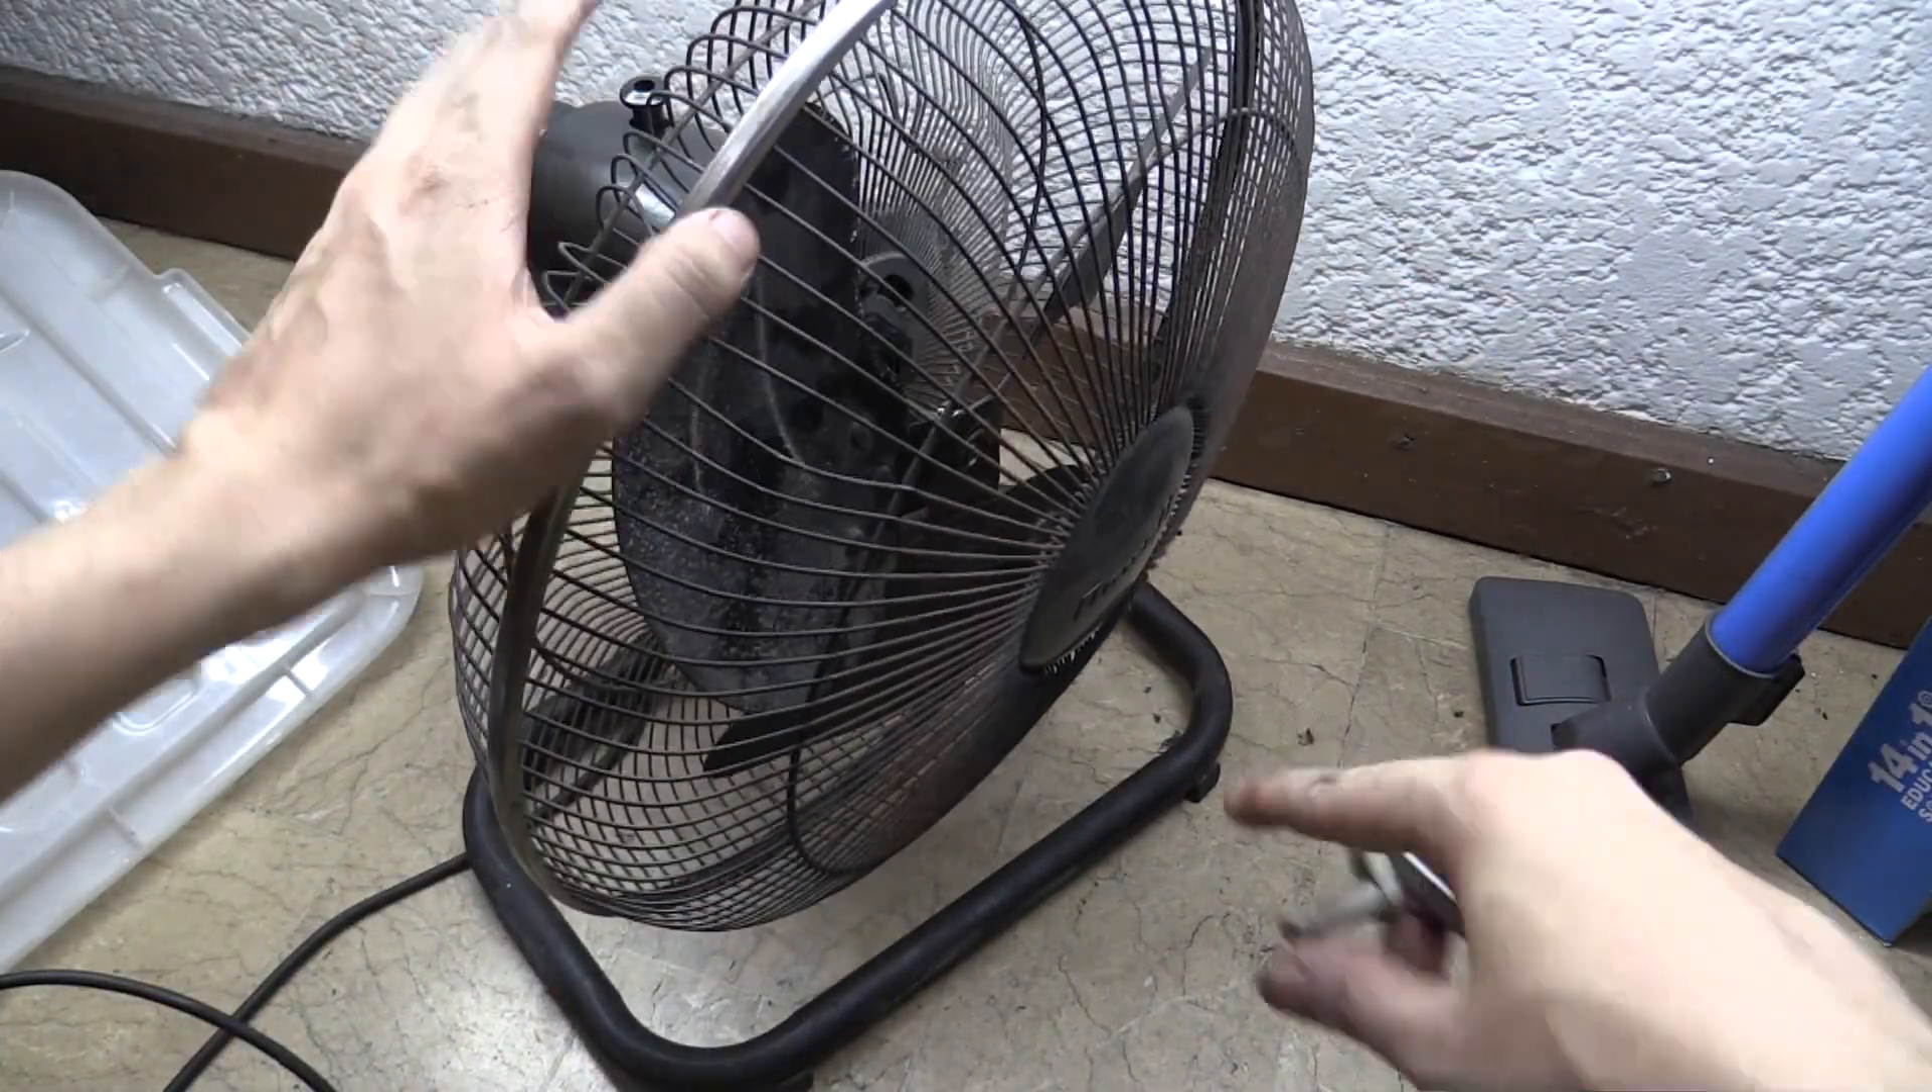So as you can see, the fan is back together.